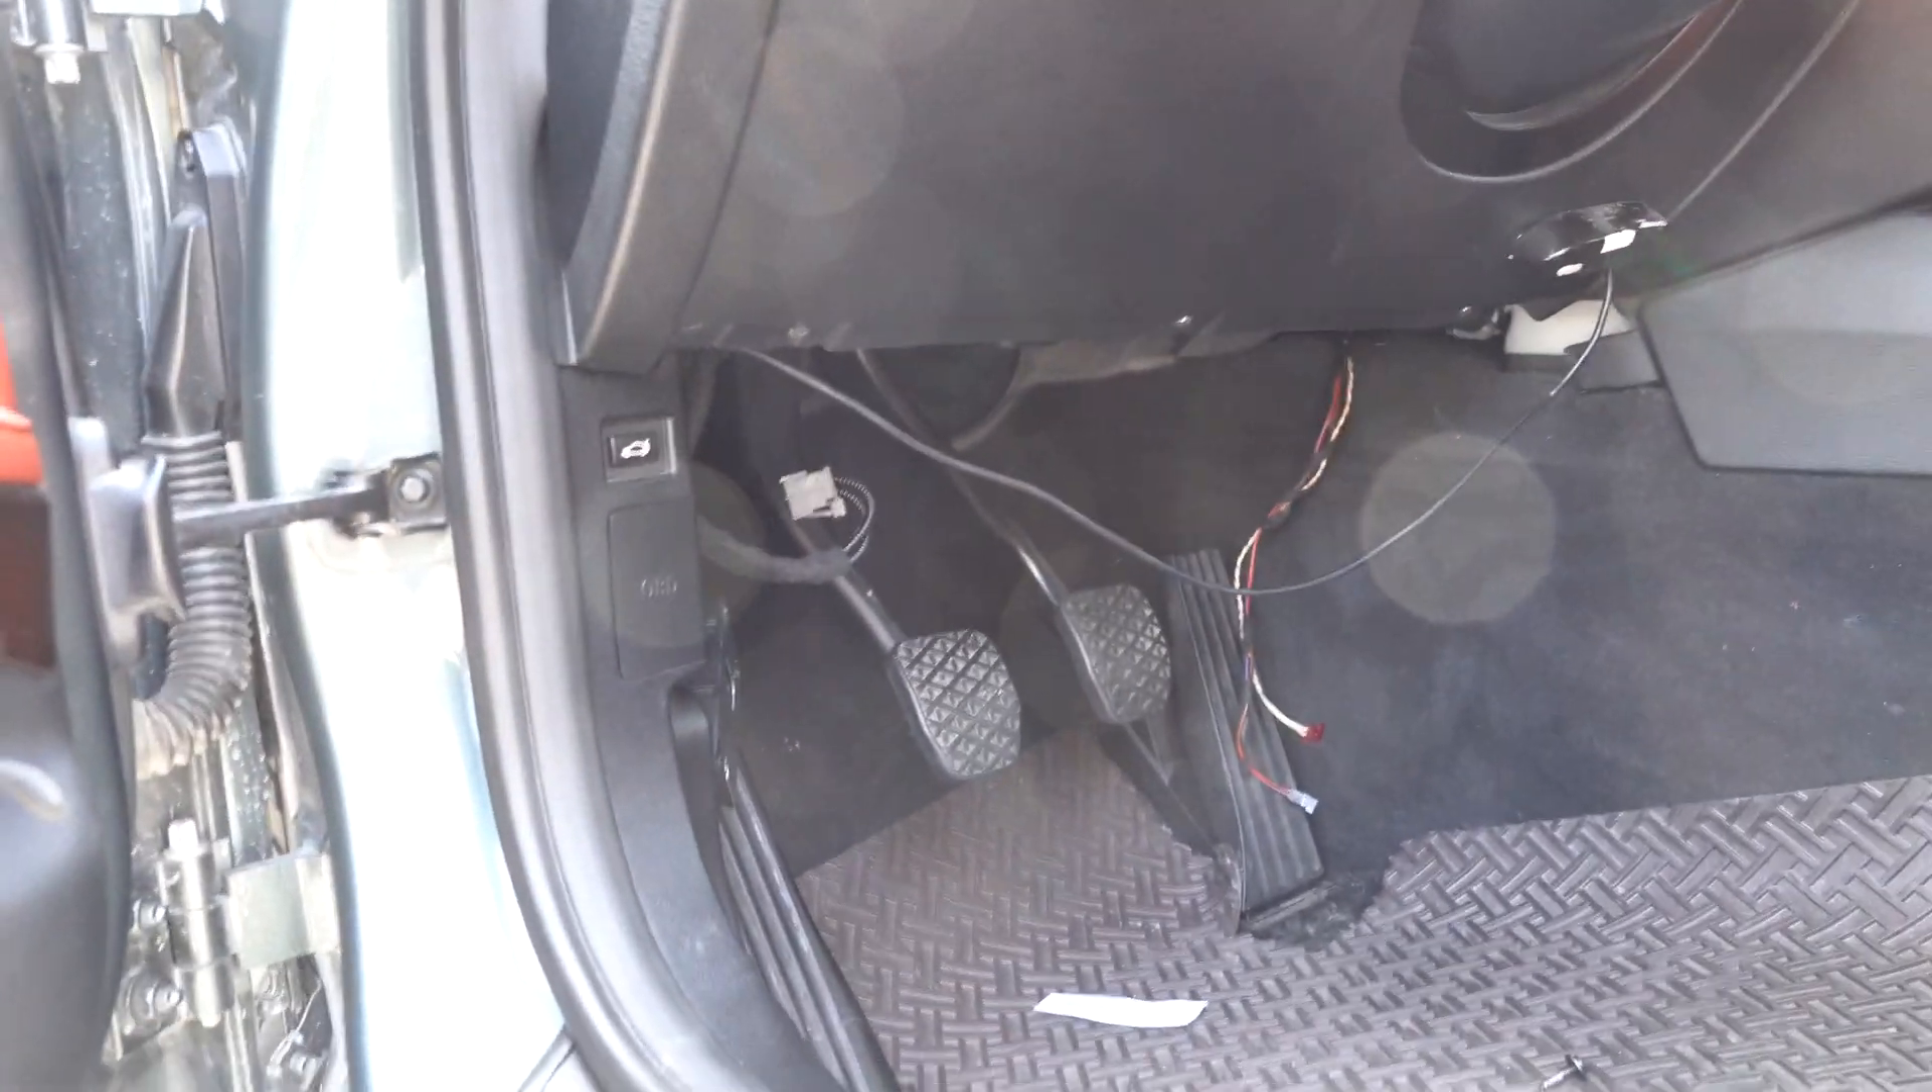We installed the clutch pedal assembly. So now it has the manual pedal assembly.